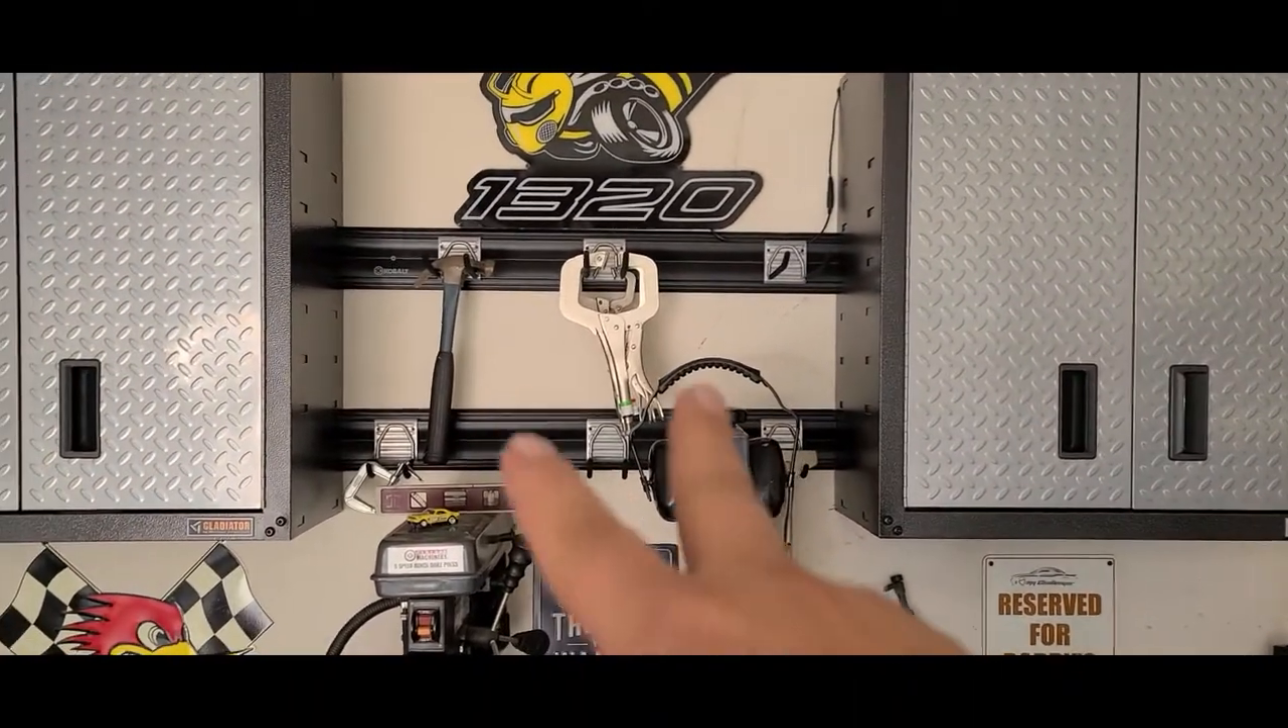And finished up installing the cabinets. Got the little hangers done.